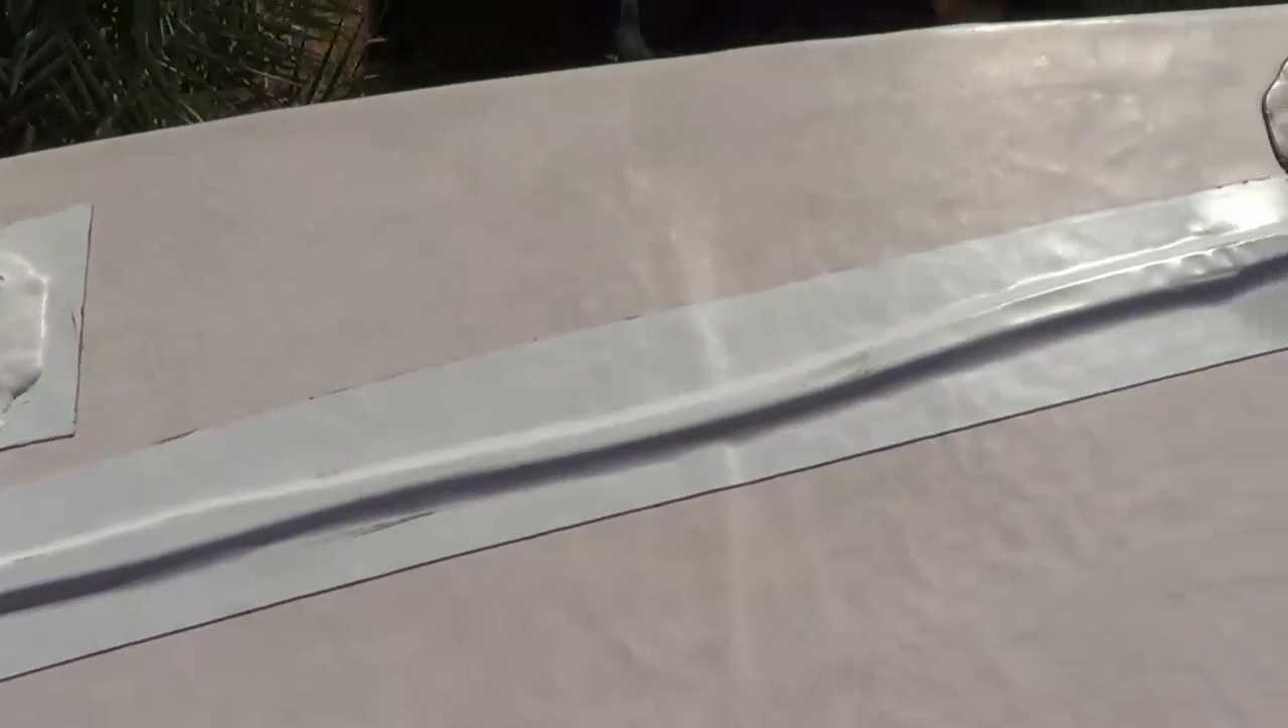And I've covered the lines with some of that Eternabond tape to kind of keep it in place and it won't blow around in the wind.